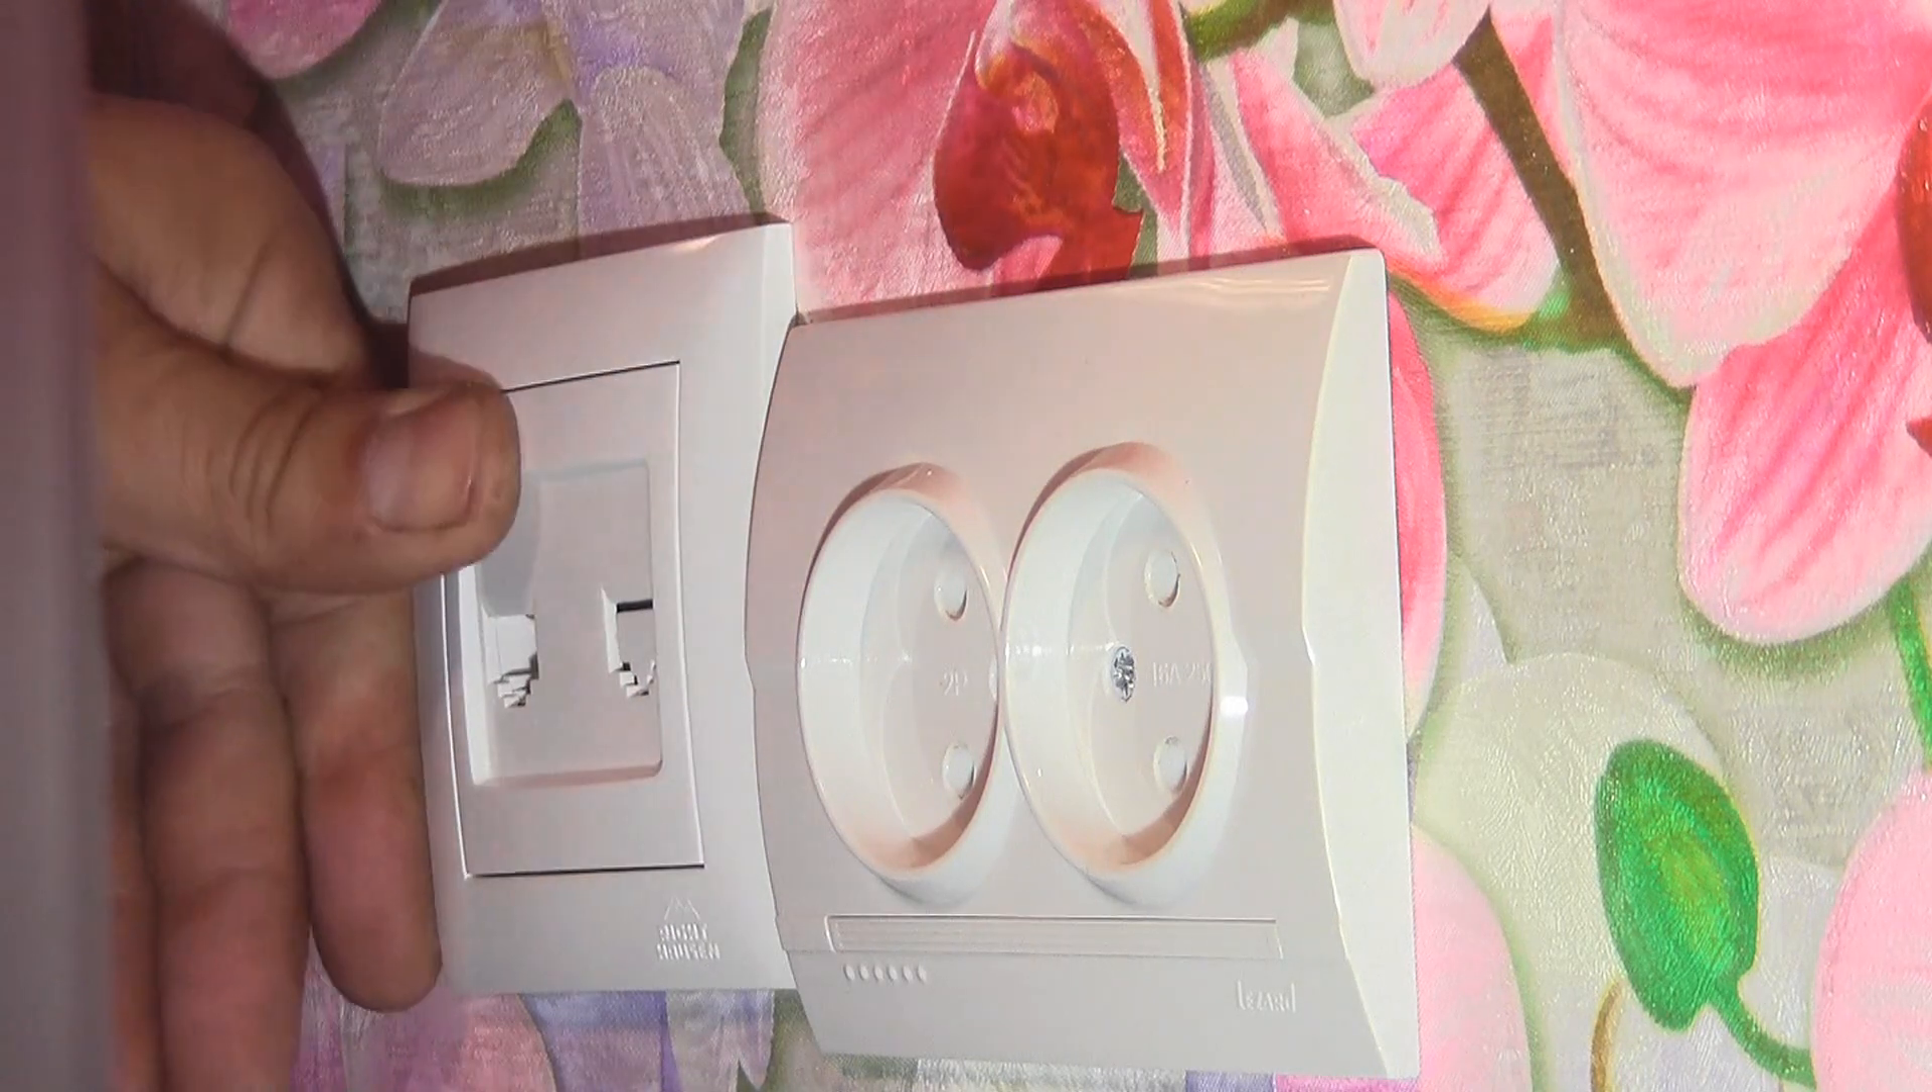И закрываем розетку декоративной крышкой. Розетка подключена.